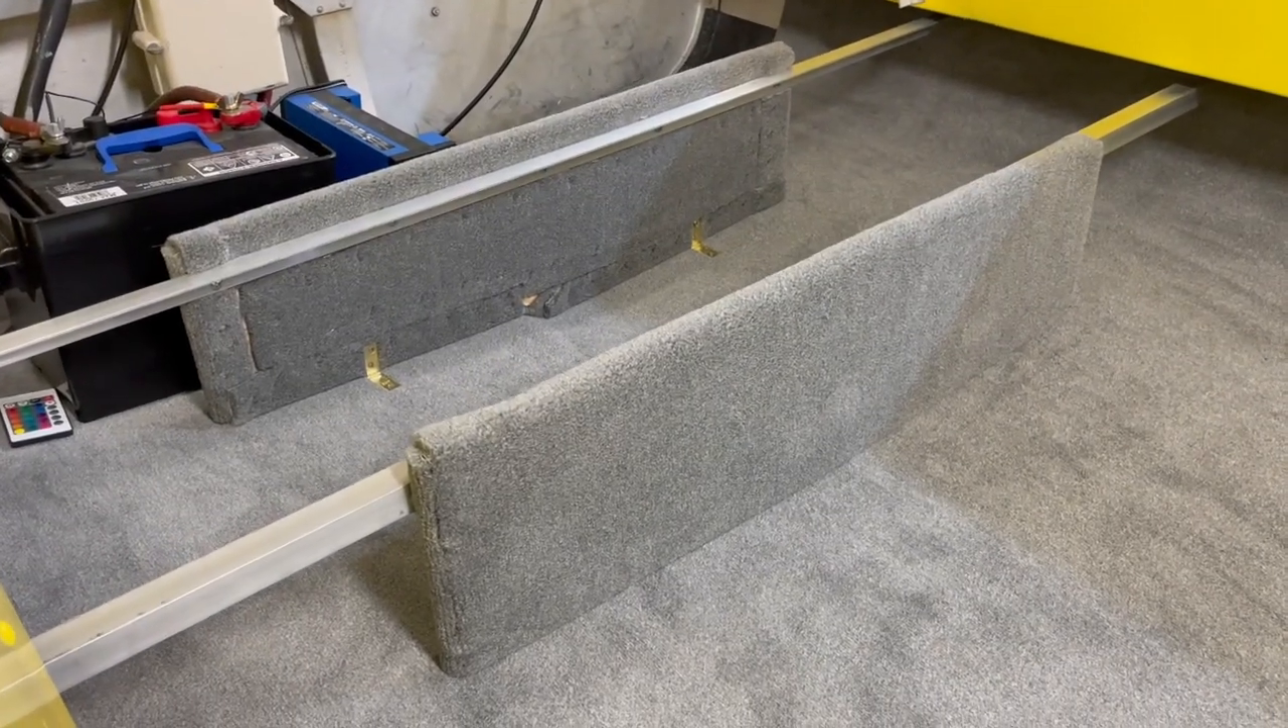Seat supports are now done and installed.